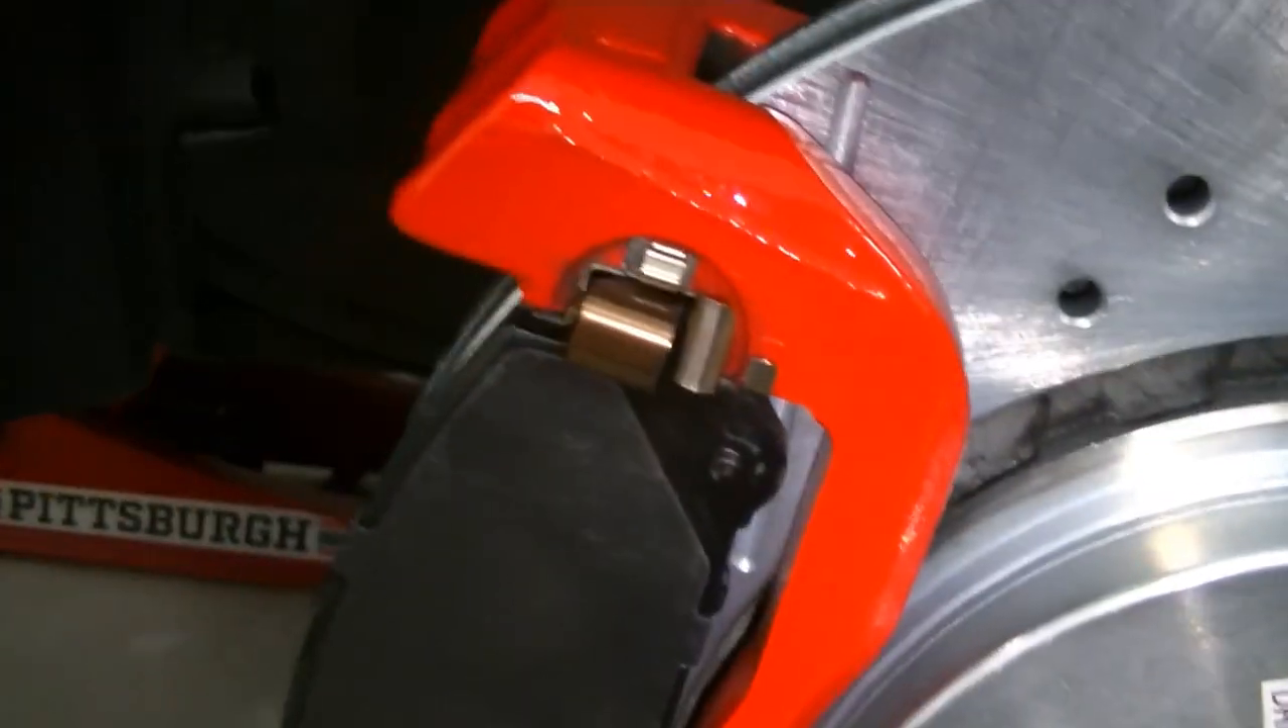Alright guys, so we got our new pads on.